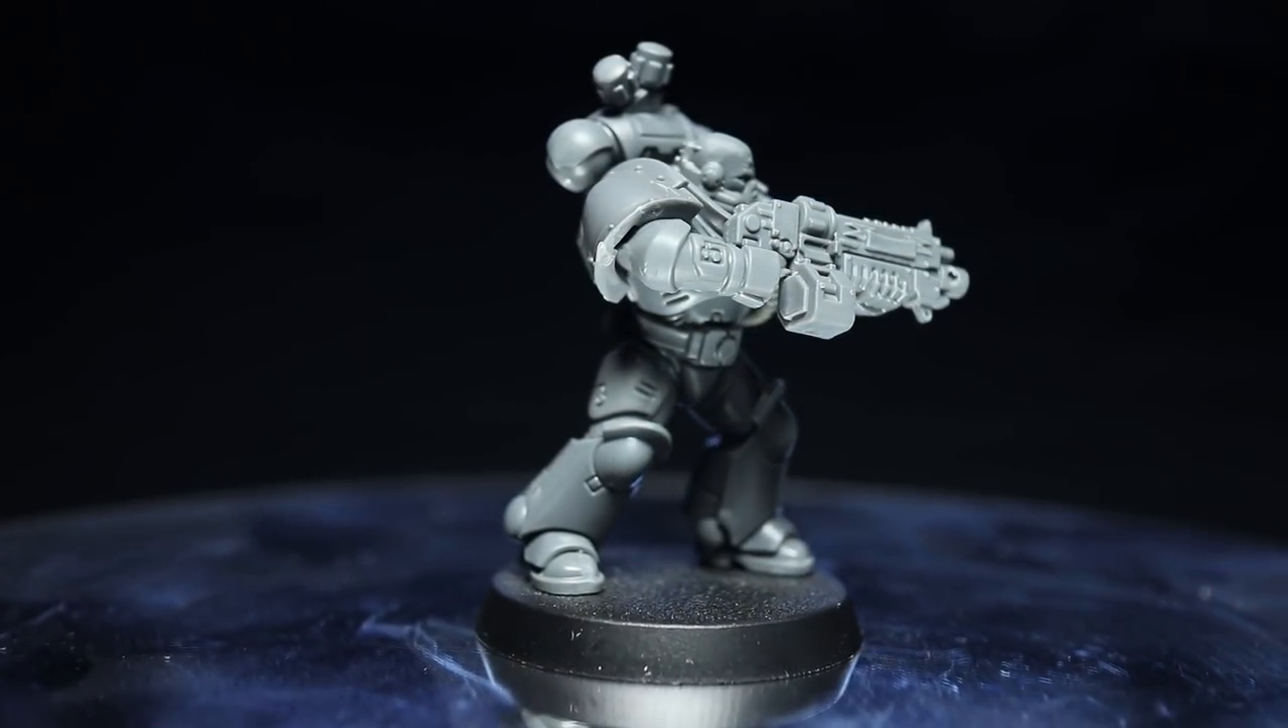And here we have the fully assembled Death Guard Primaris.